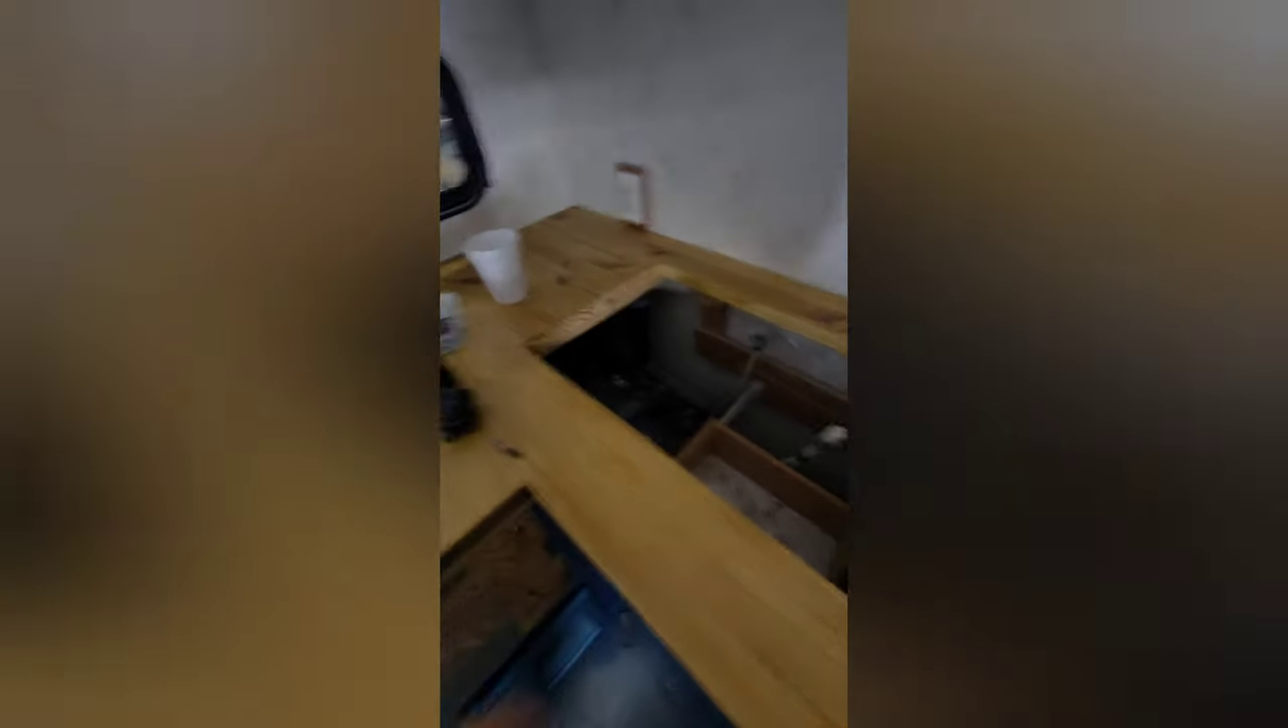Just got to put the cooktop sink in.